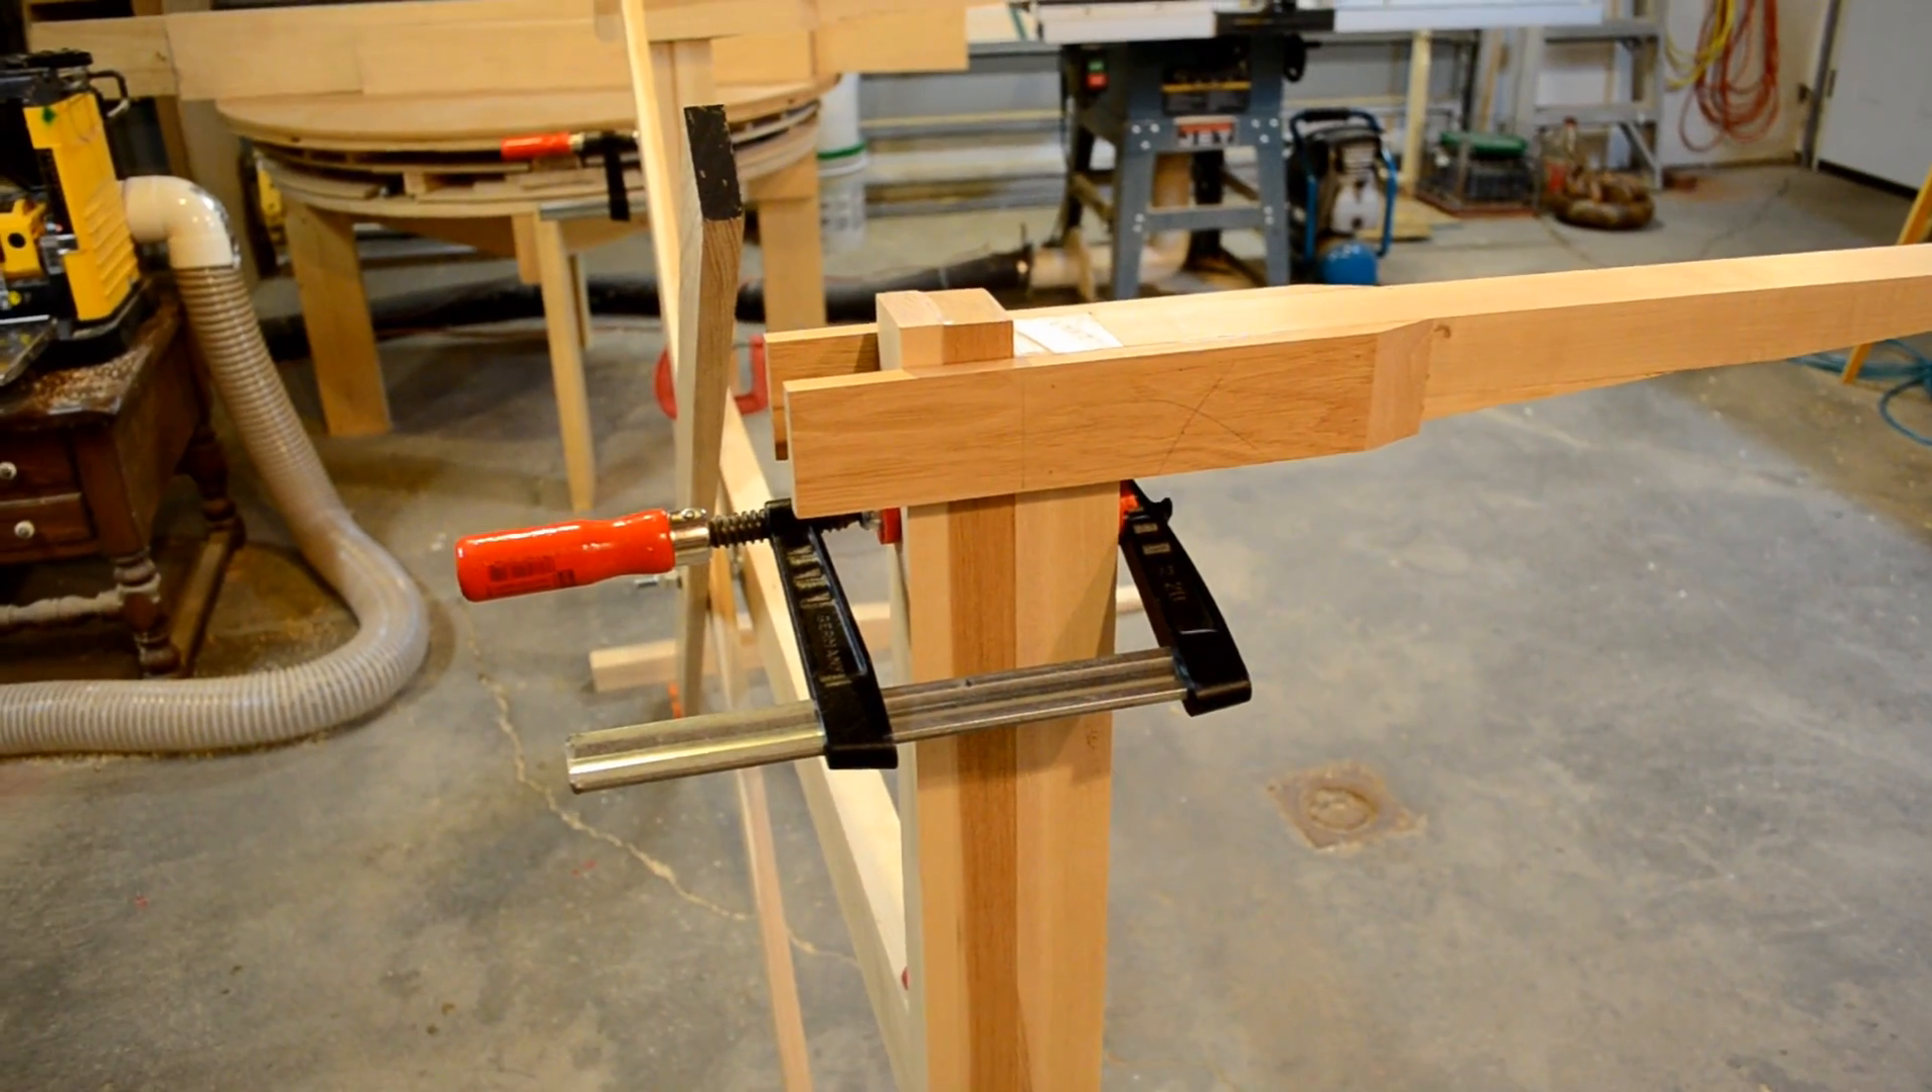I'll first note that while the major pieces are built and assembled, they're not actually attached with fasteners so we've got clamps holding everything together.